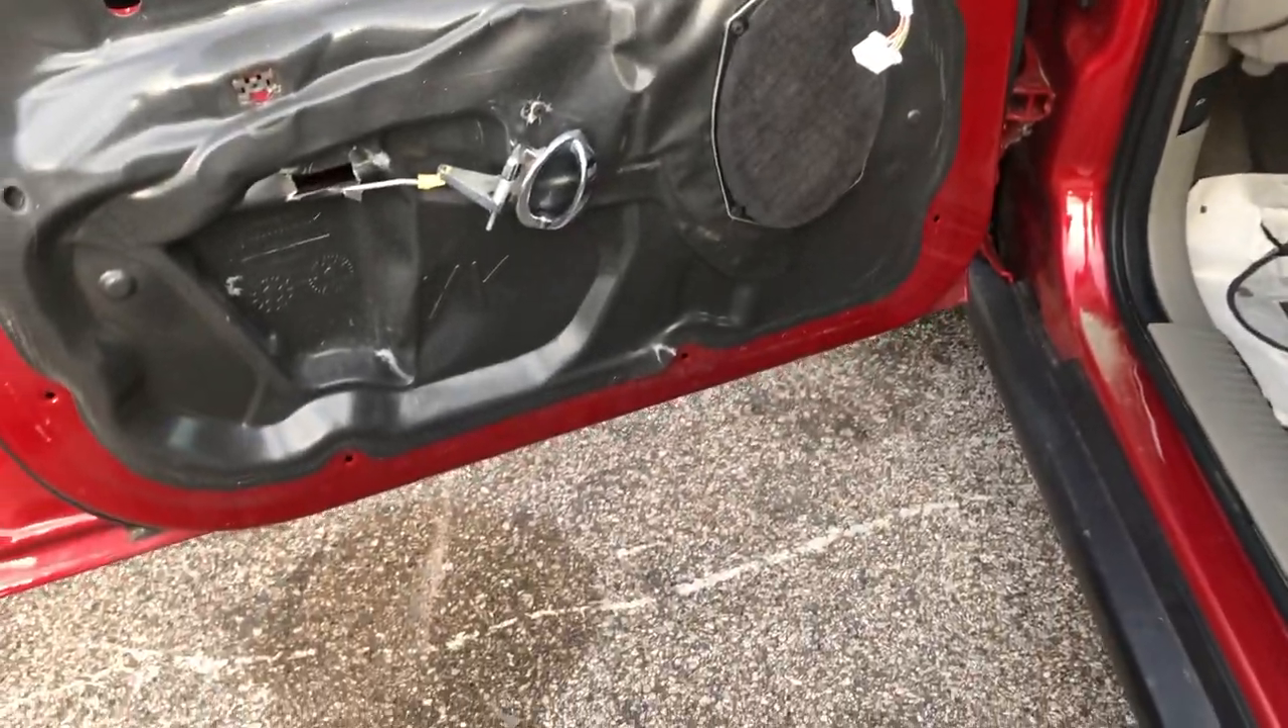Now that we've removed the door panel, I'm going to work on it.